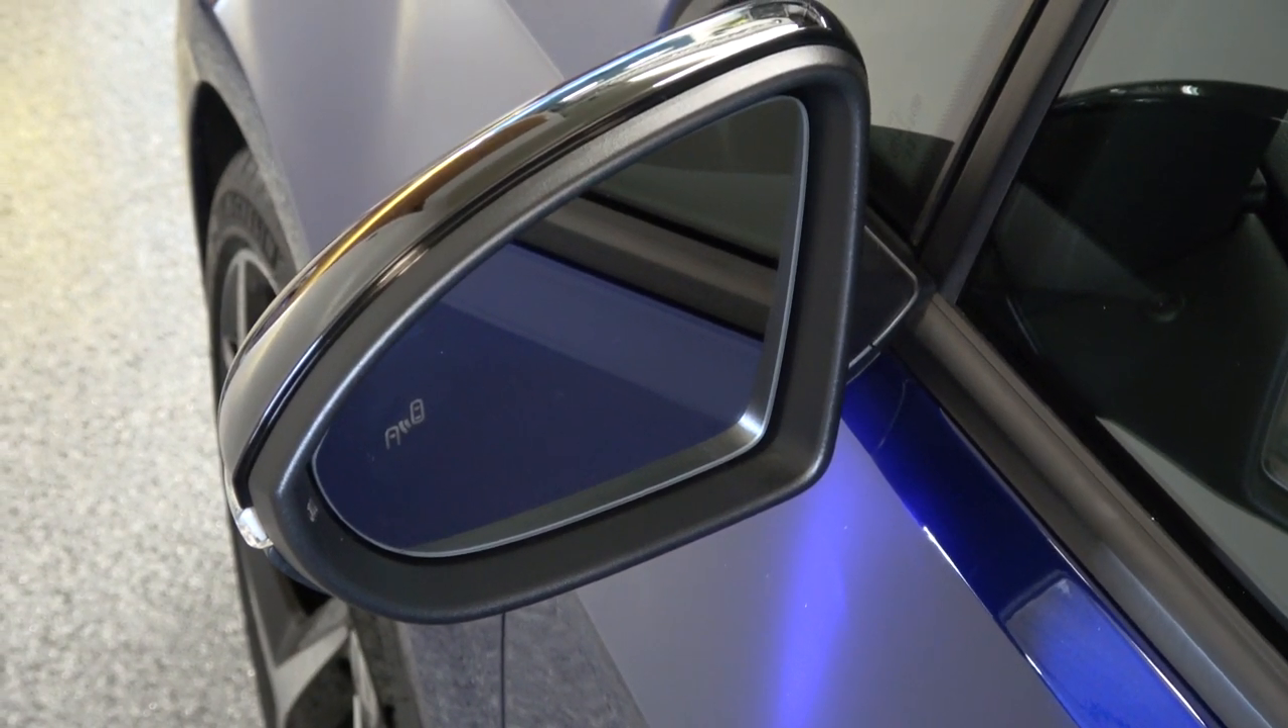Okay, so there's our final installed mirror.